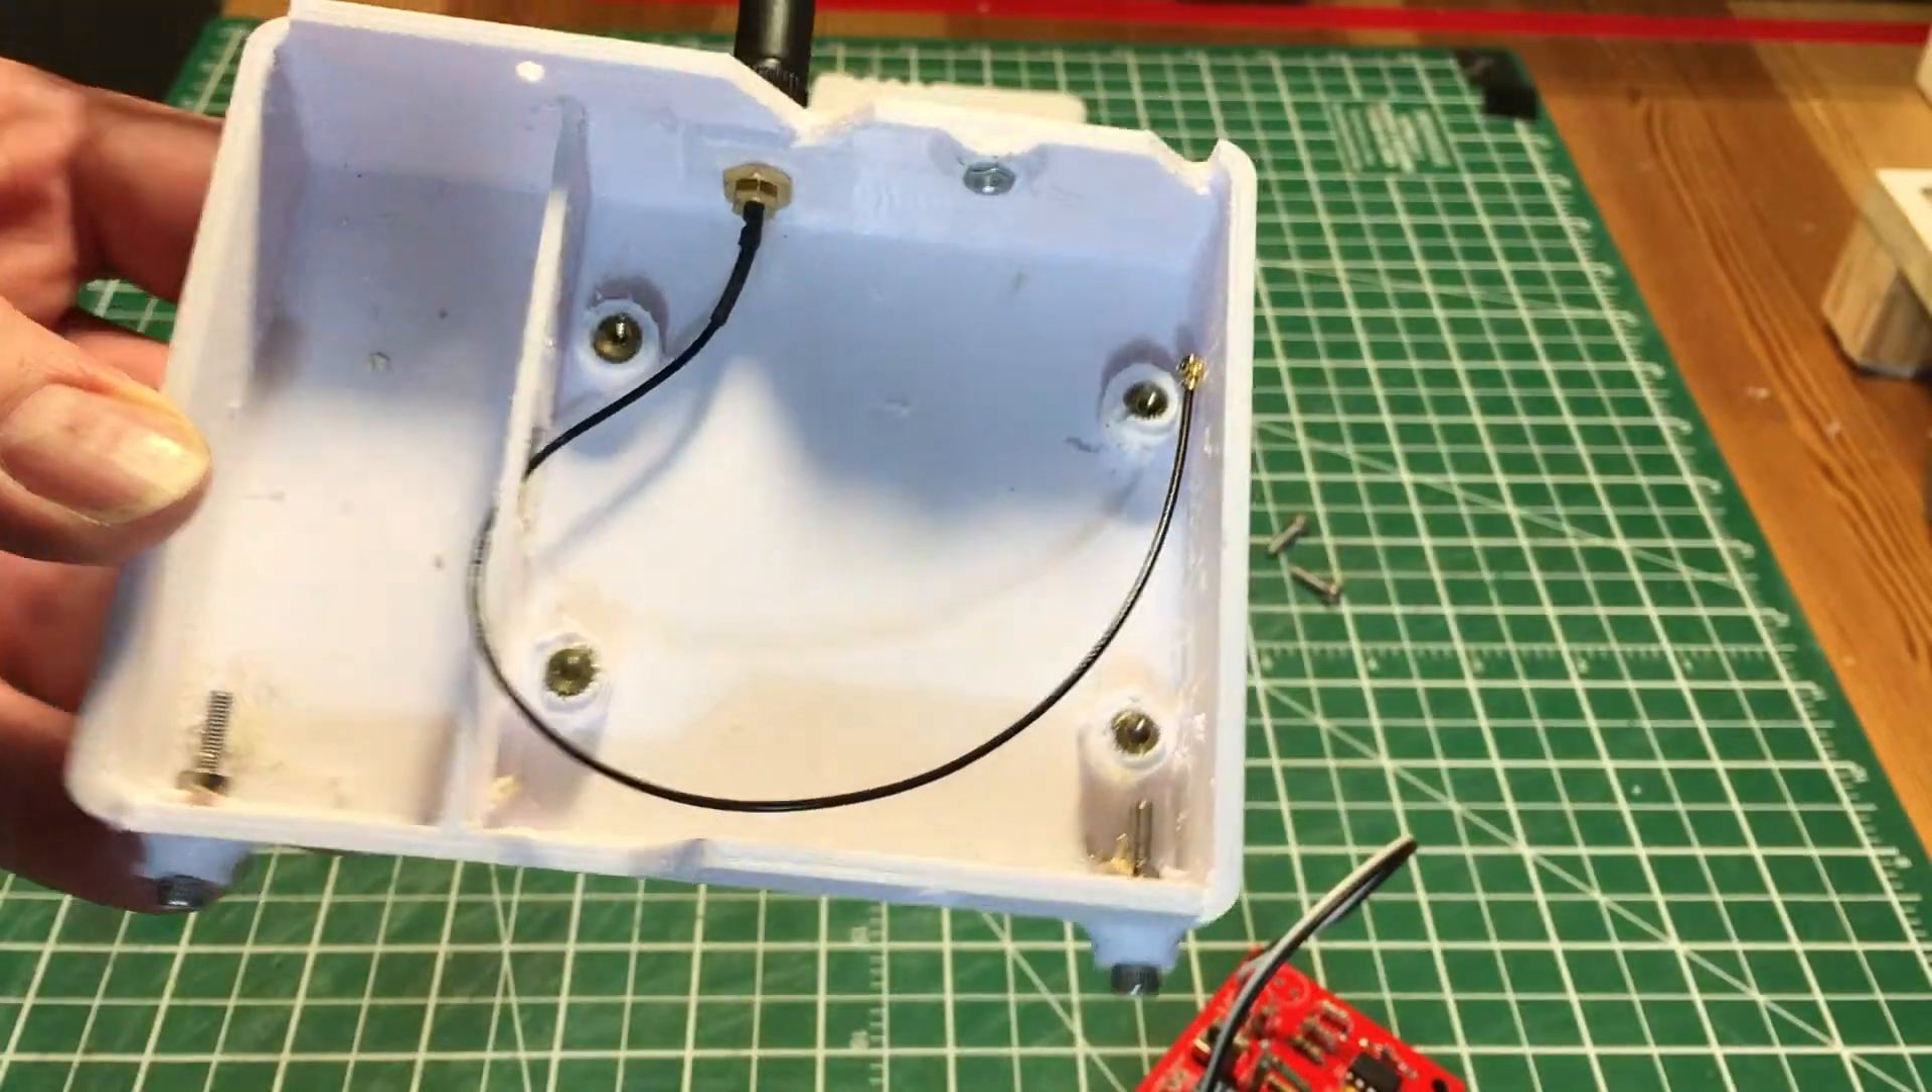I added four threaded inserts where I will screw the board while the build process is going on.